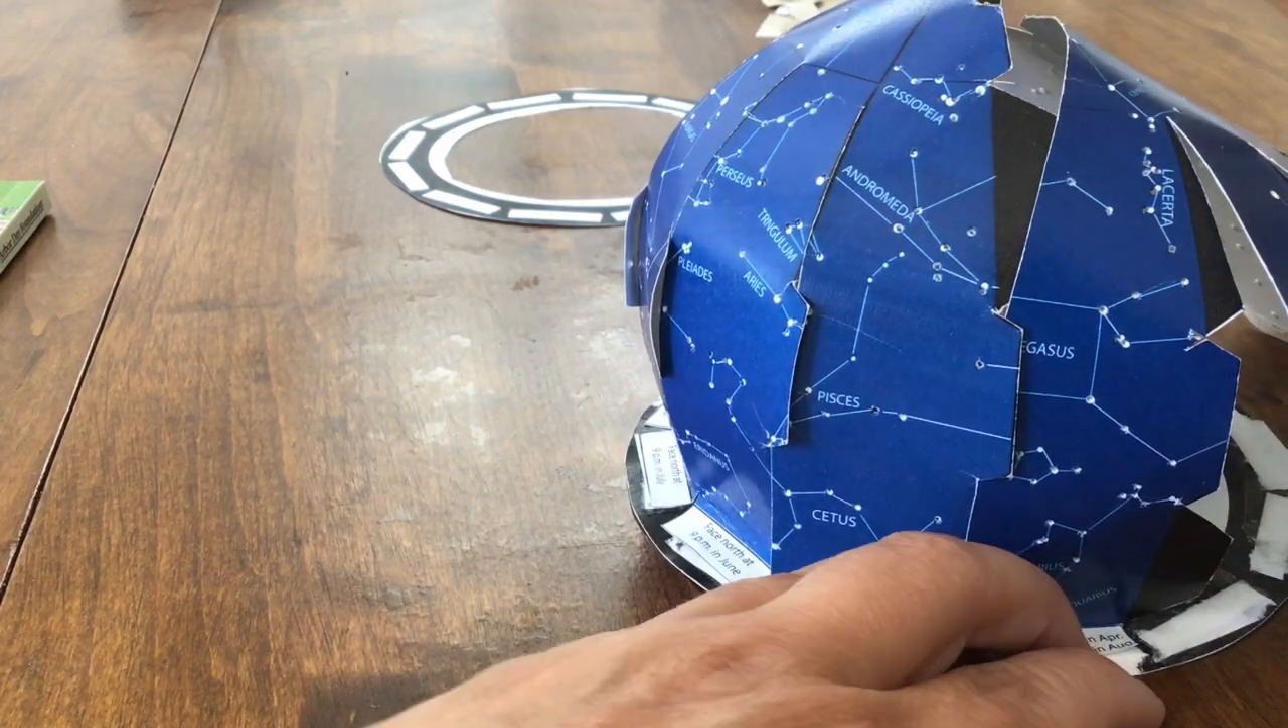You'll see there's a gap up here, but we will fix that later.